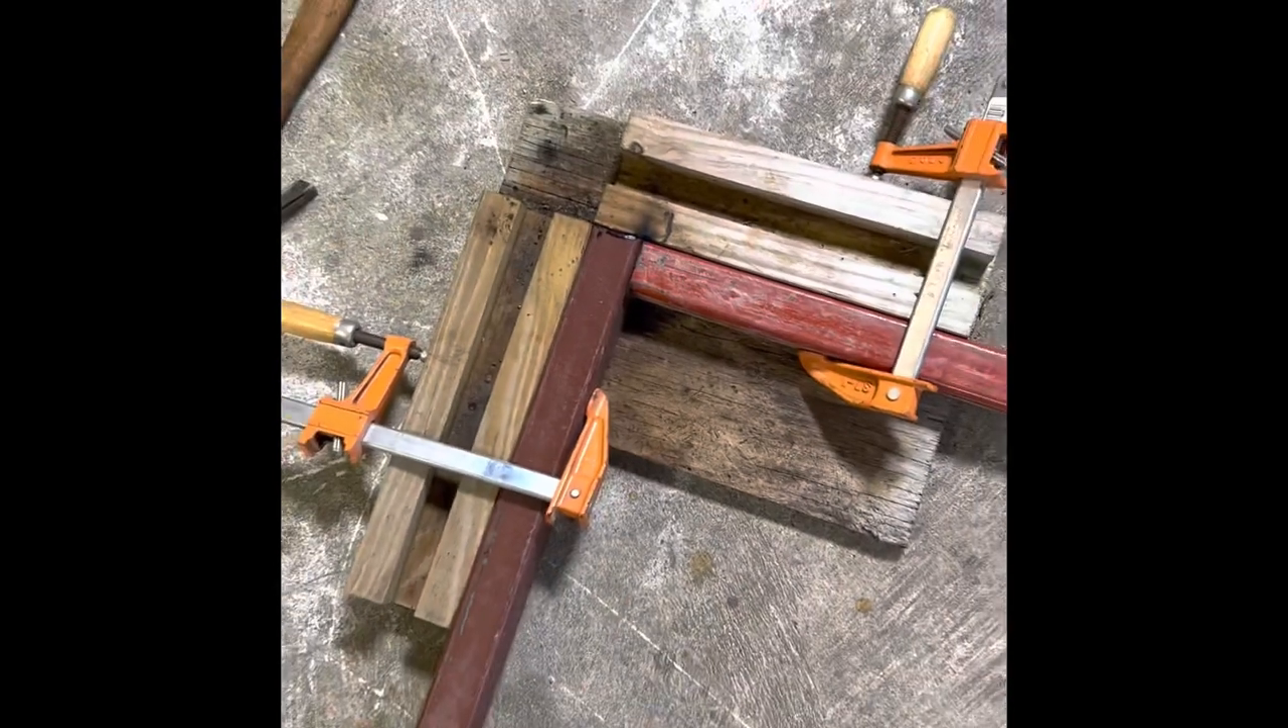Okay, this shows all our tubes mounted into our fixtures with our clamps.